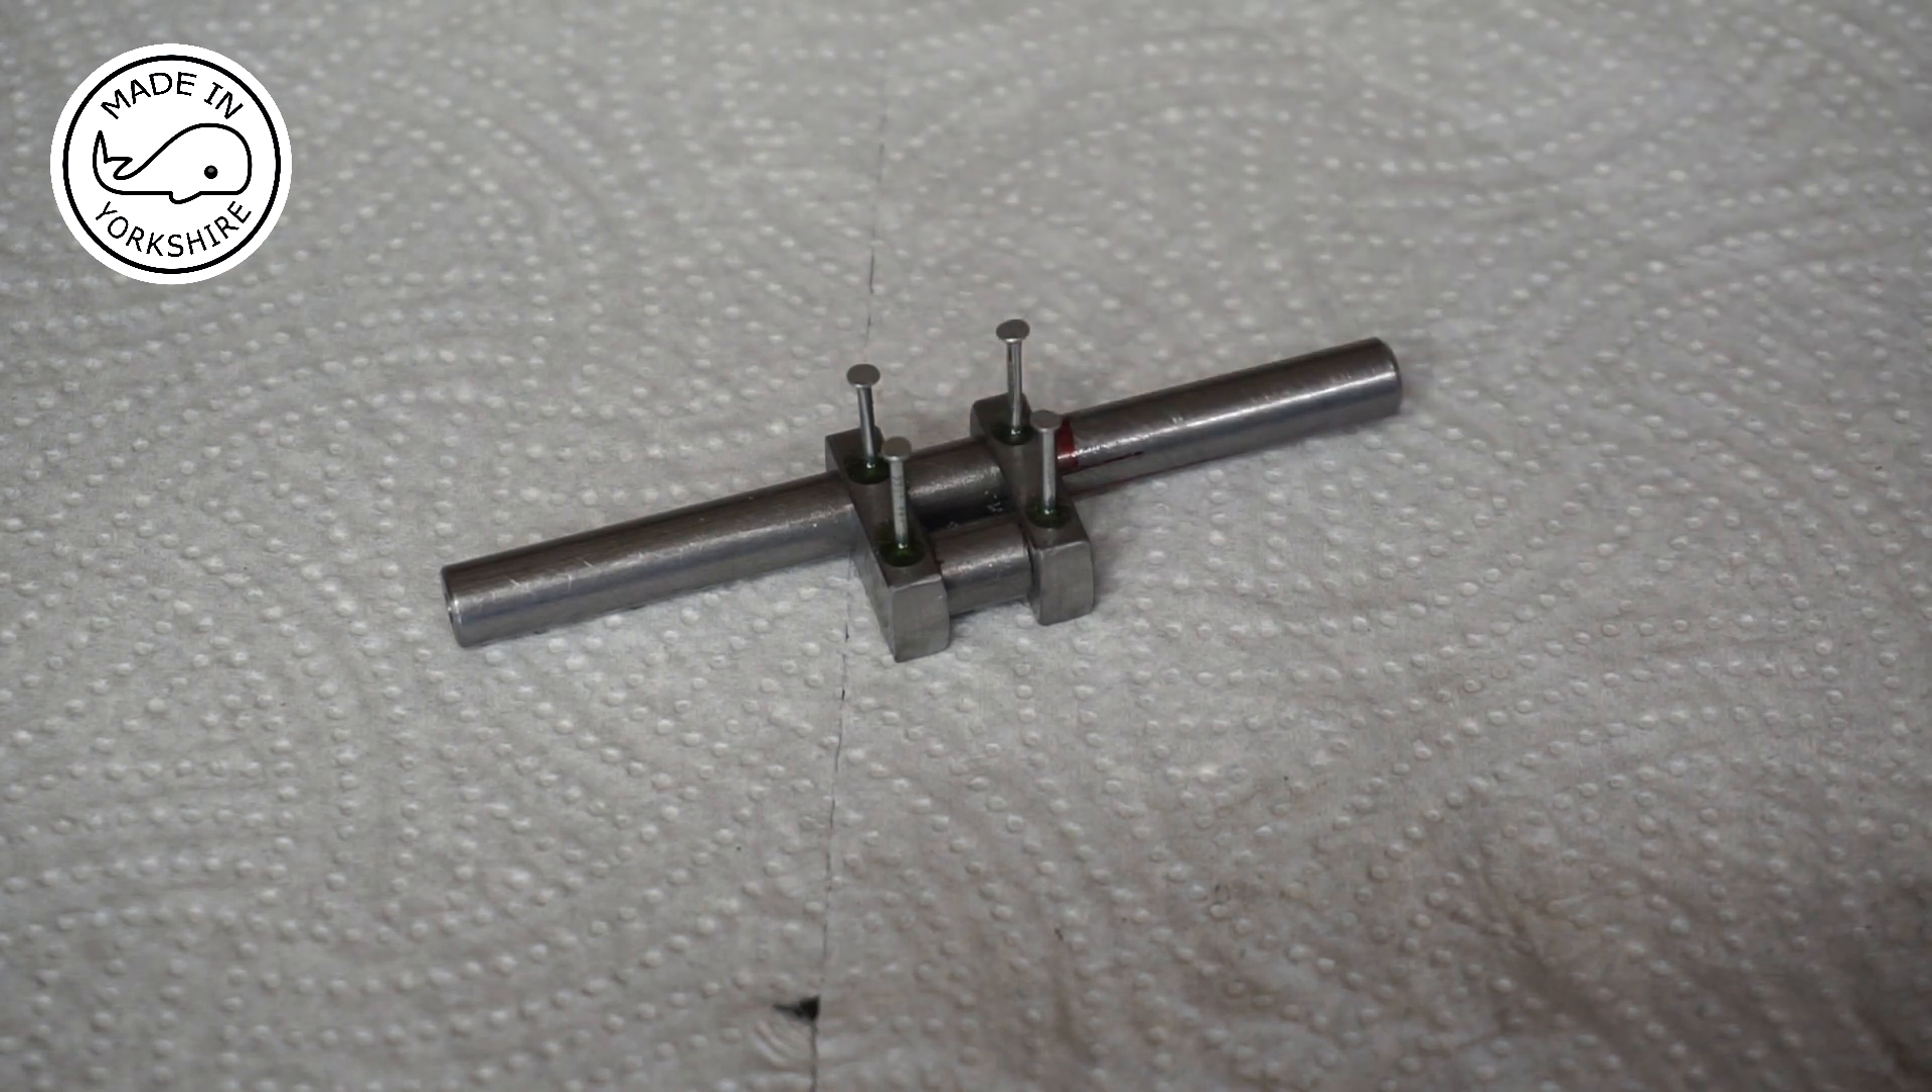So that's the four holes drilled and I've just put these pins in fixed them with Loctite and once that's gone off I'll just snip the top off of each of them and finish them off with a file.